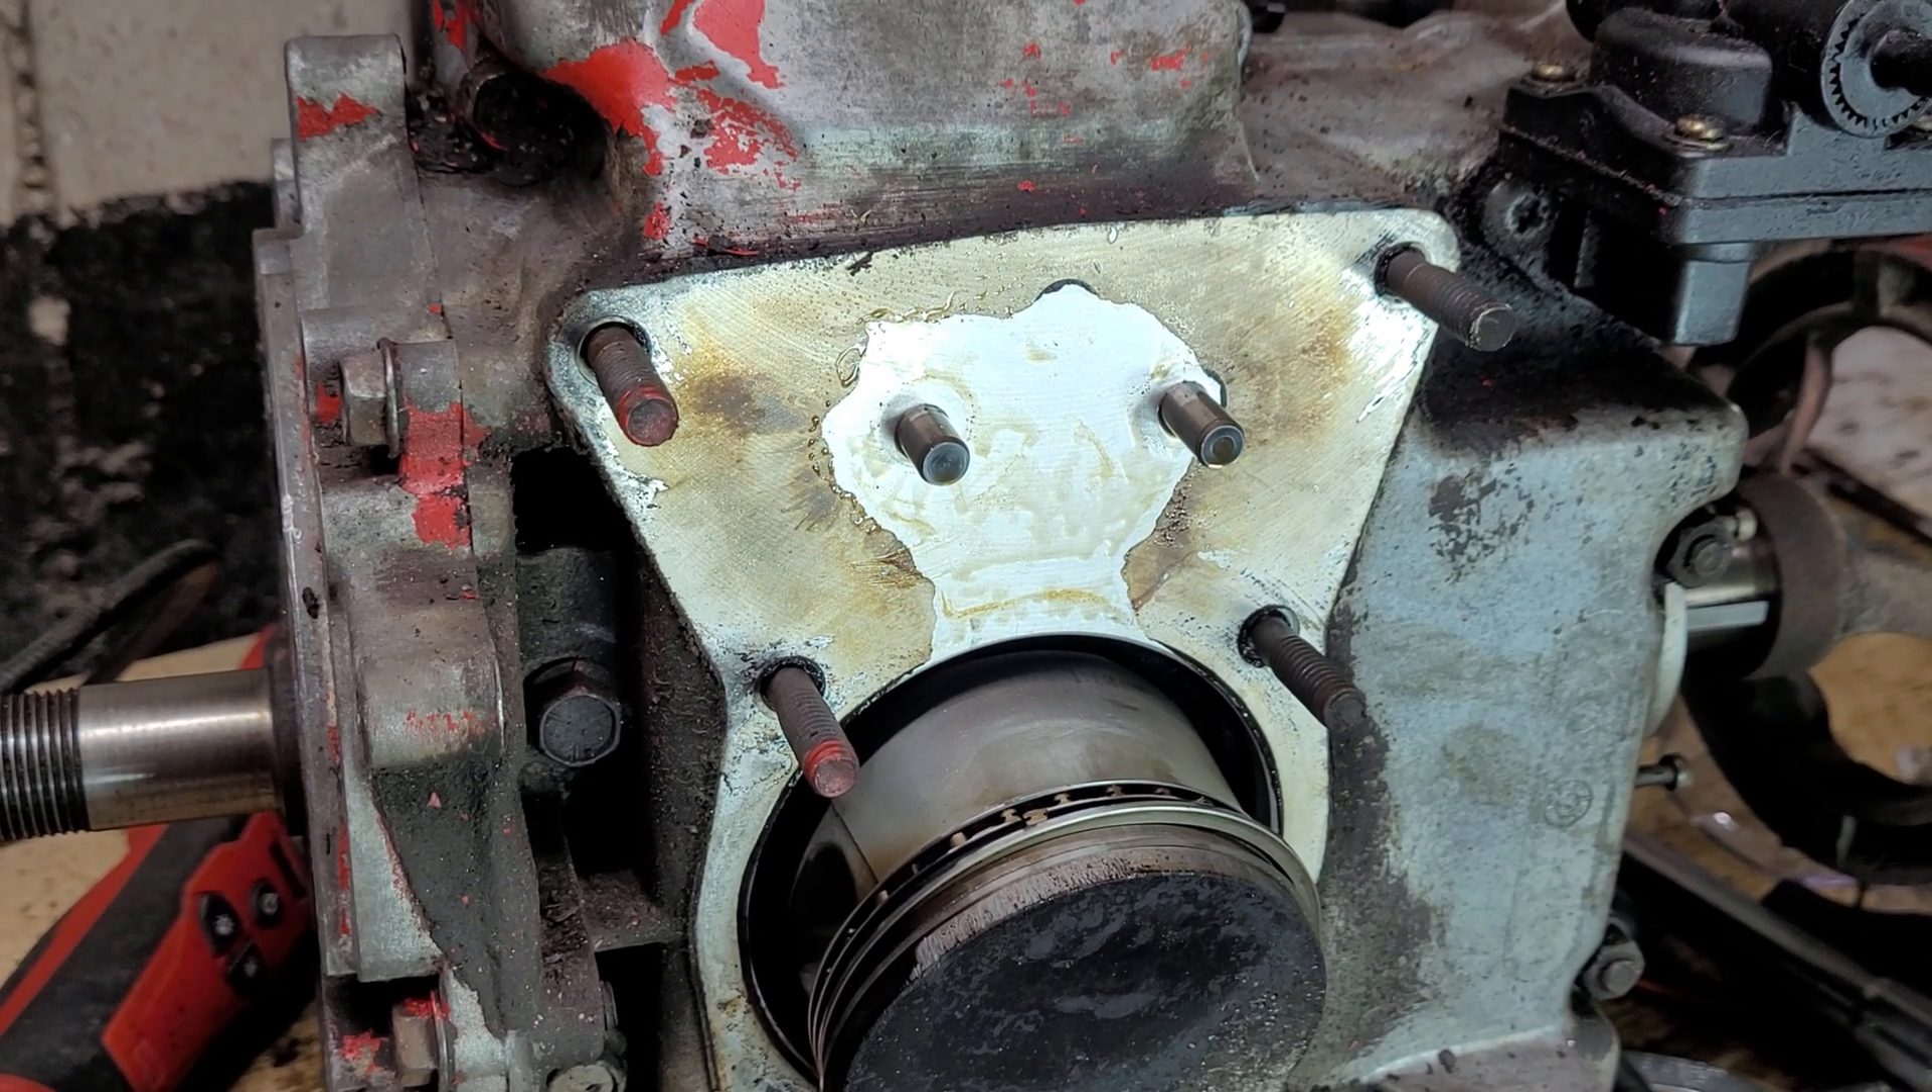With the jug removed, you can see where there was some sort of sealant that was applied at the factory.